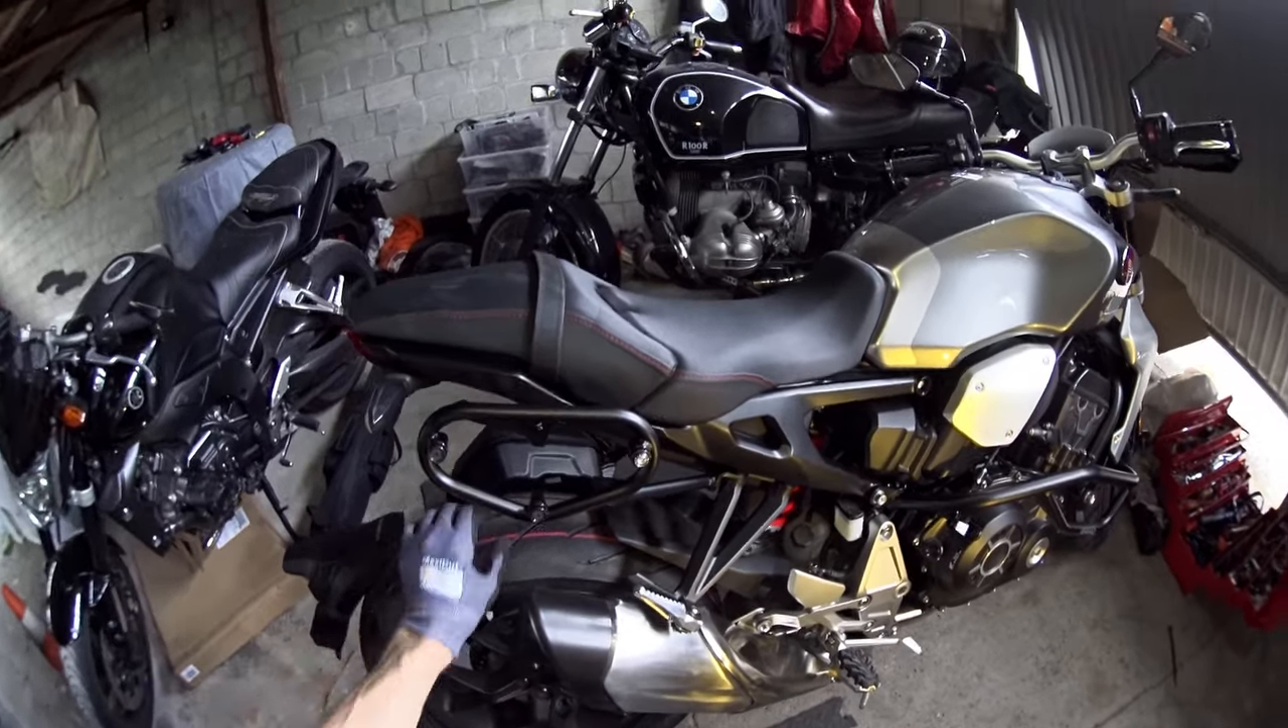That is the rack fitted to the bike.